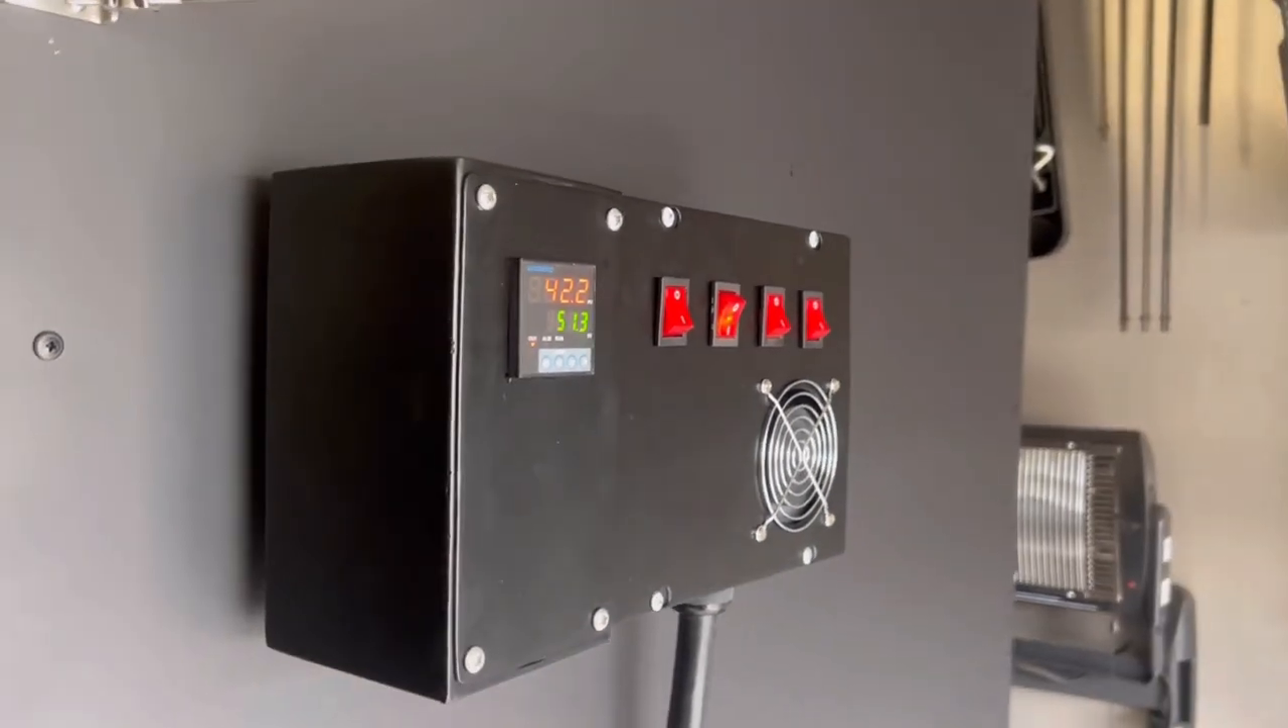I've got the control panel all buttoned up.